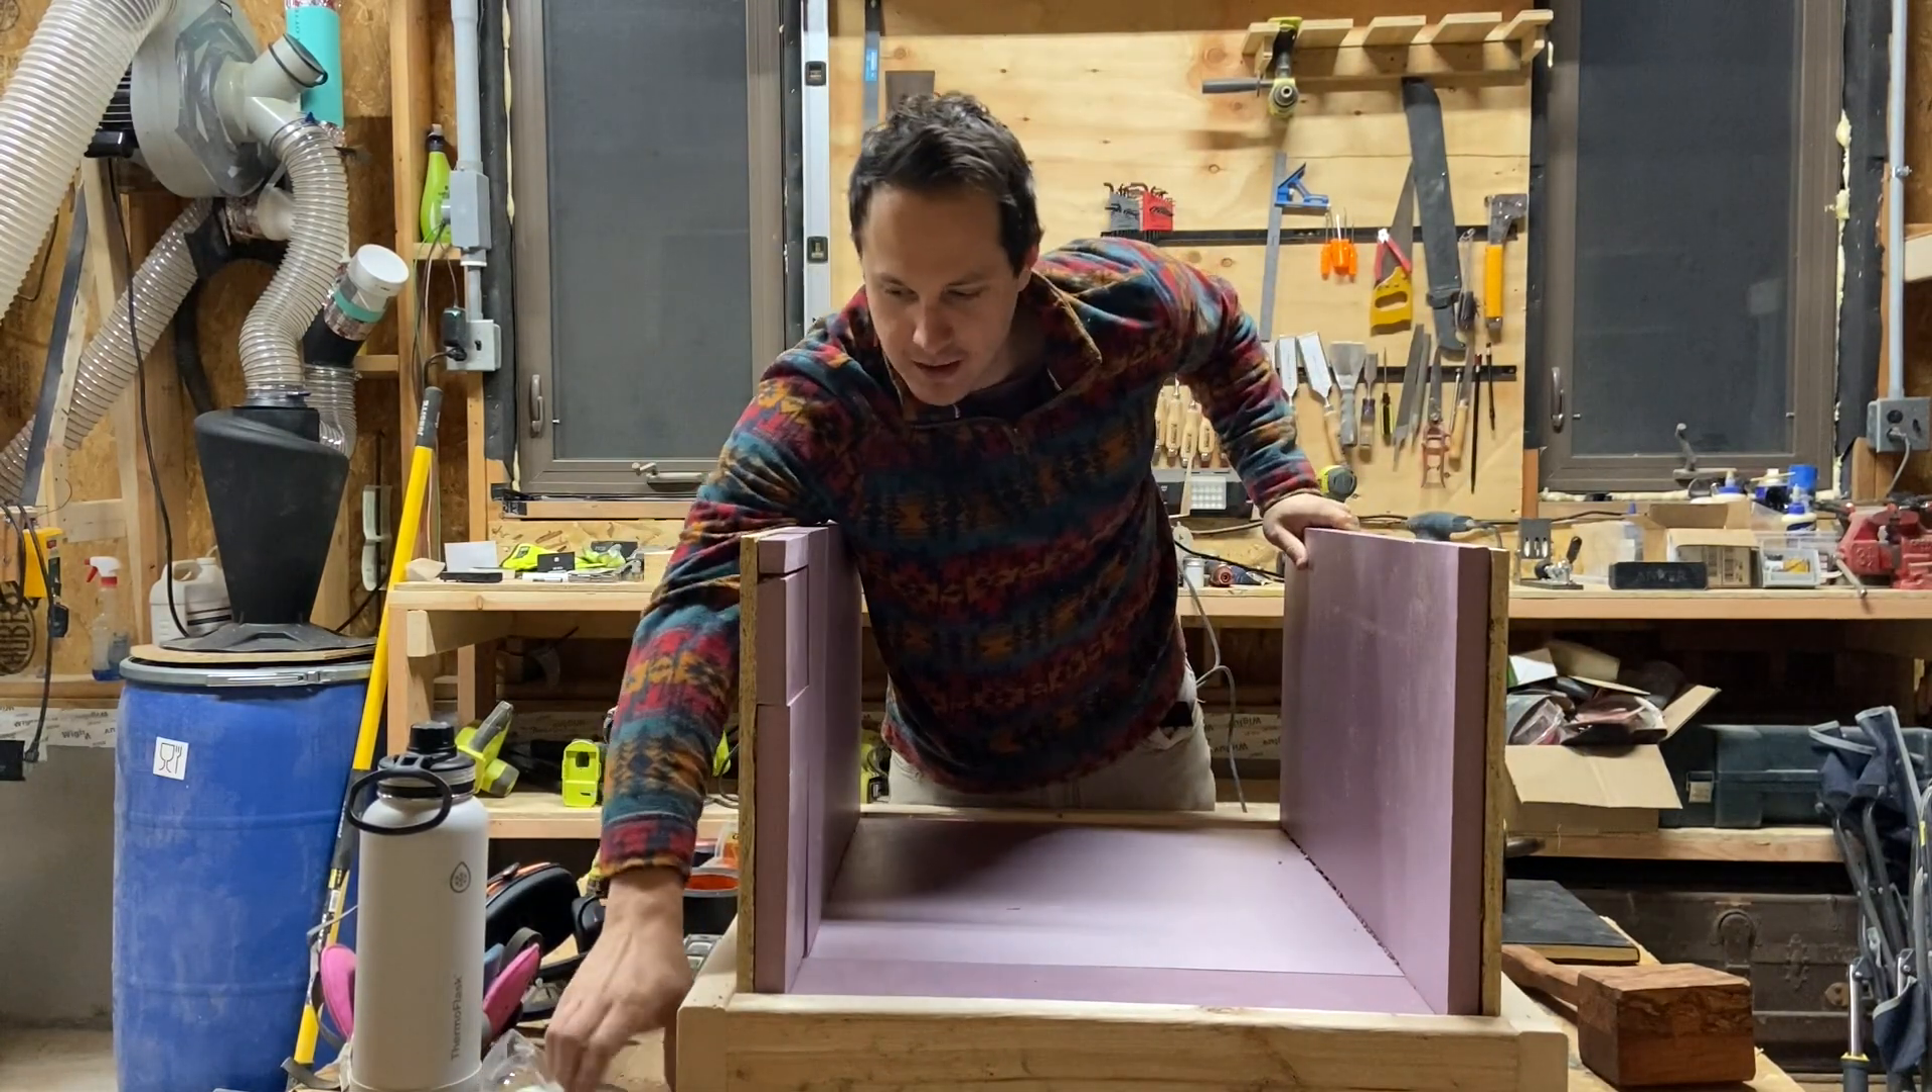I cut some foam and put it in here.